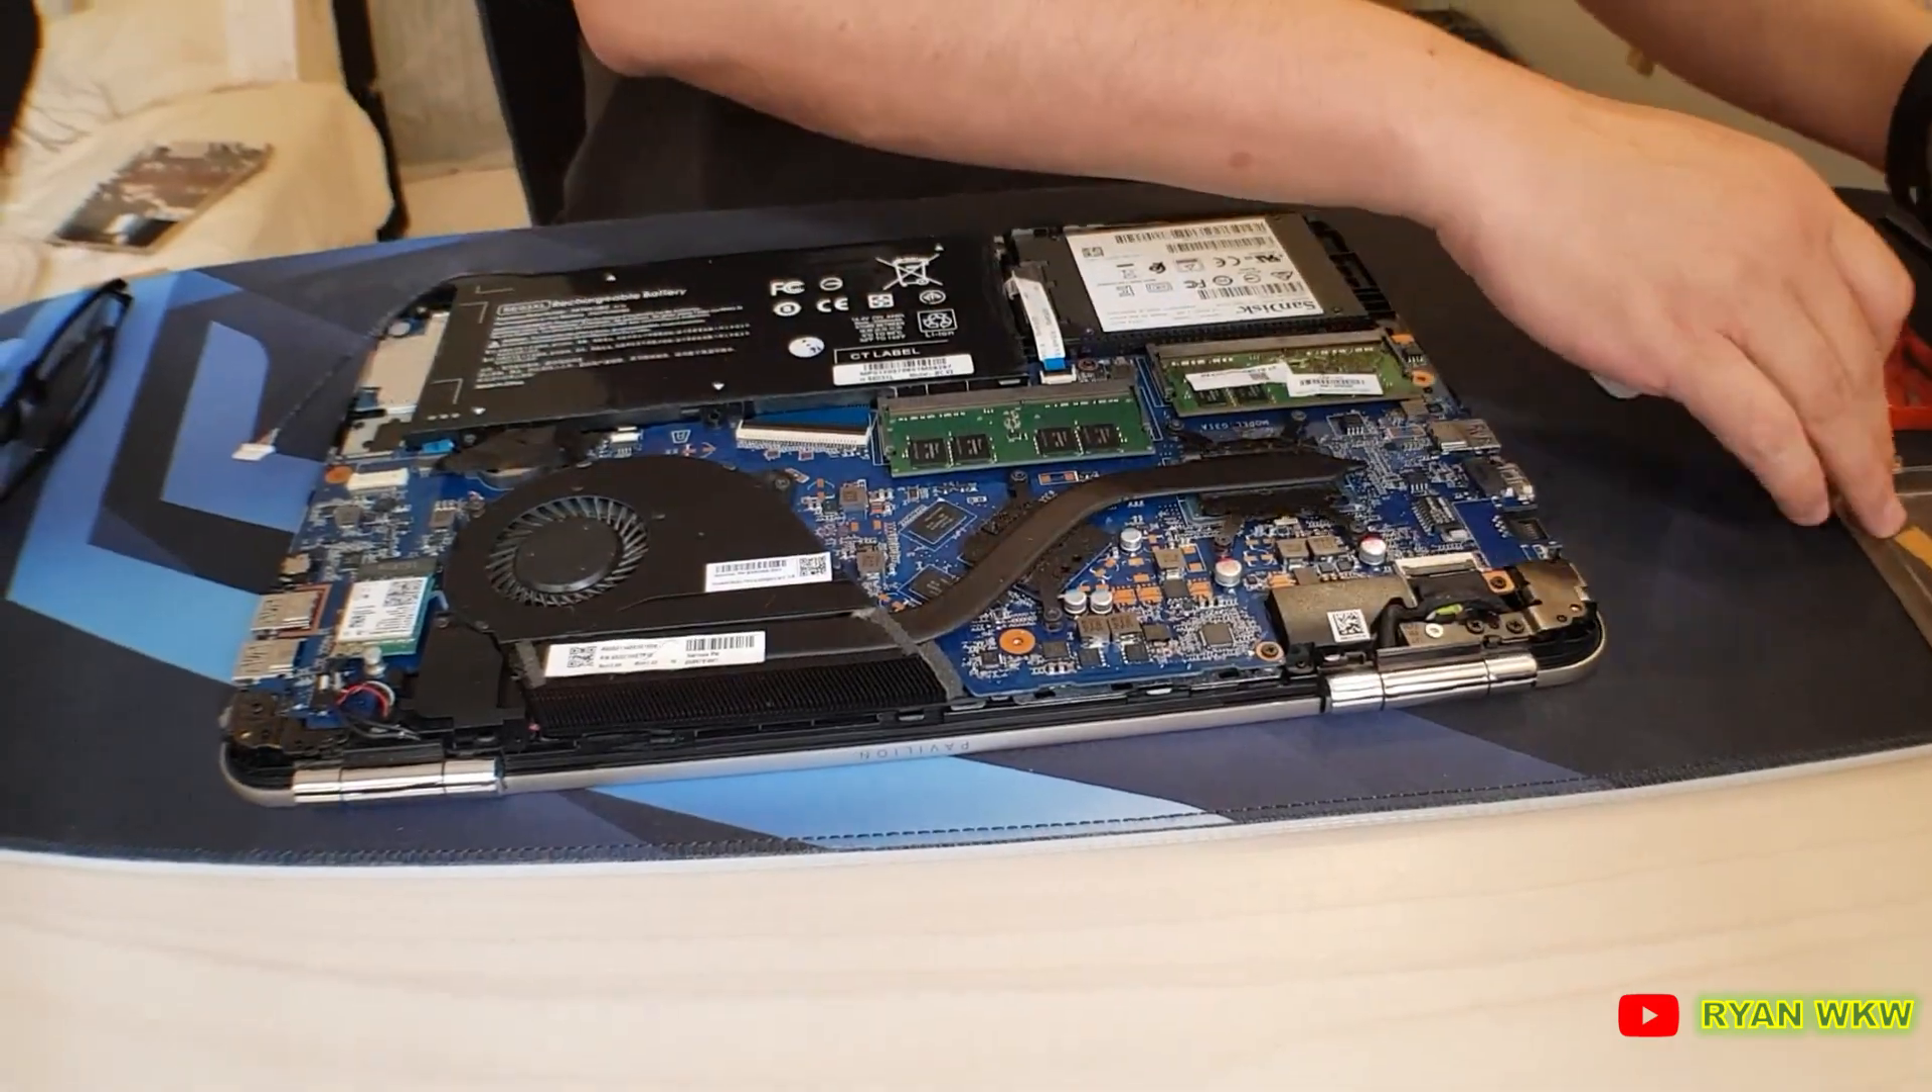So it's been a while probably about six or seven years I've been using this laptop and finally the back panel is removed and this is how it looks like on the internal side.